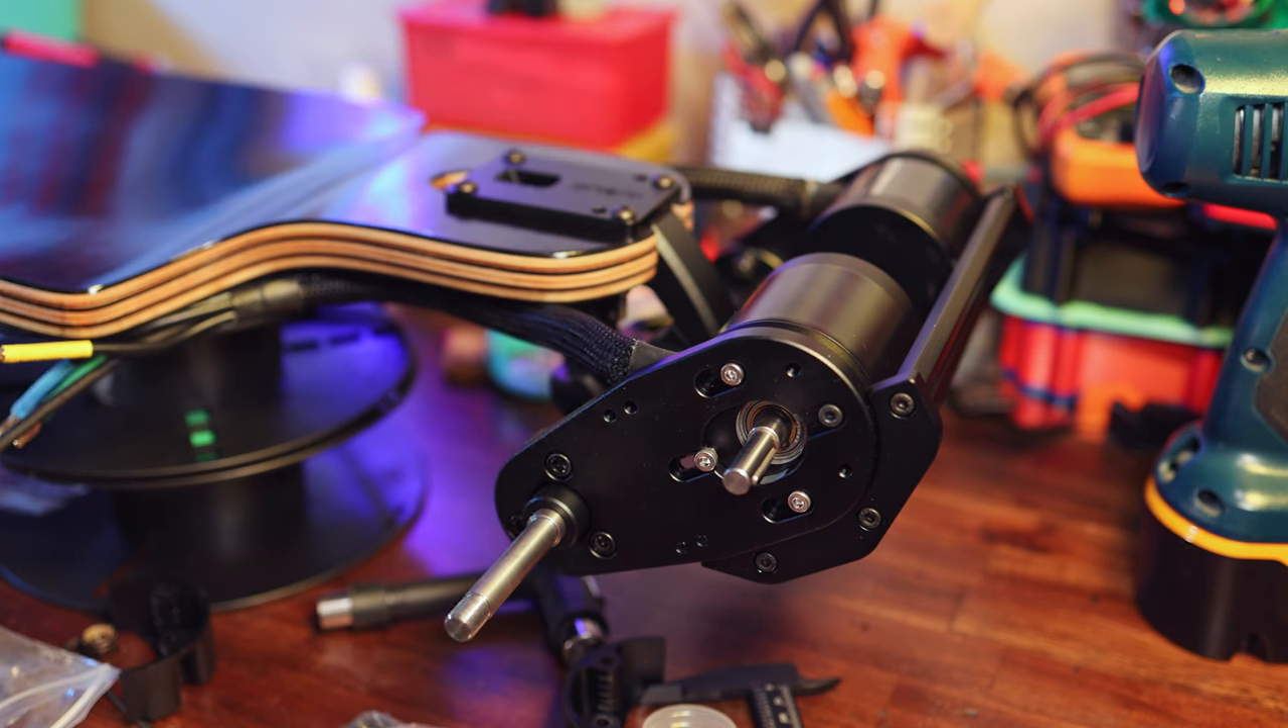We got two motors mounted up.